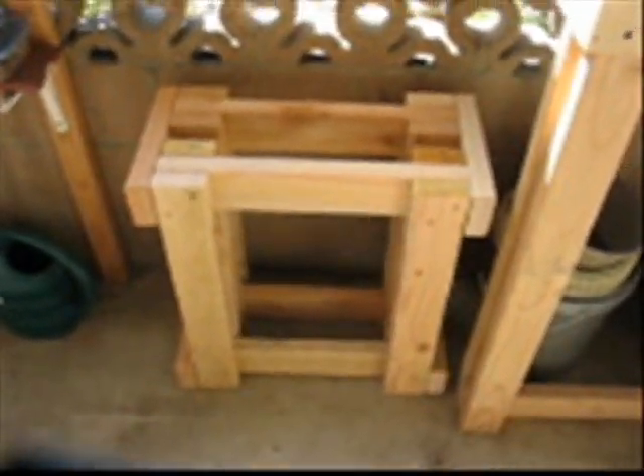There's the assembled base, except for the tabletop.